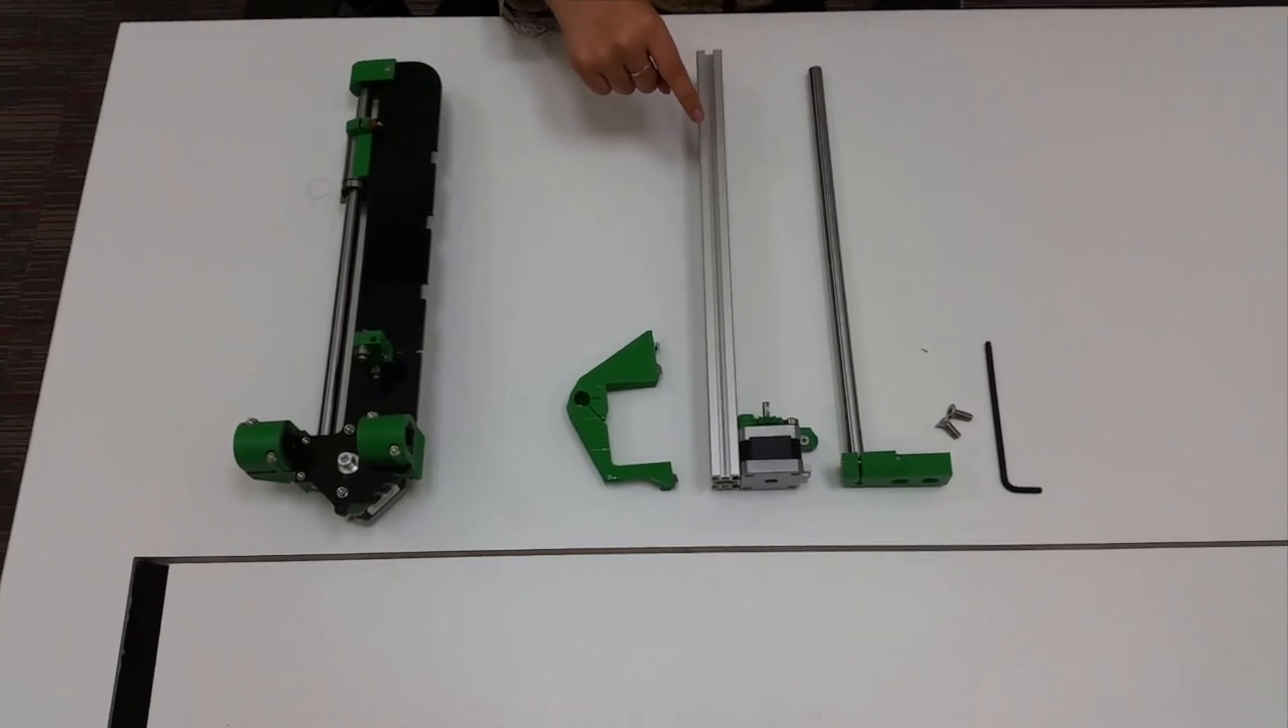This is the fully assembled x-axis and this one you see half assembled z-axis.